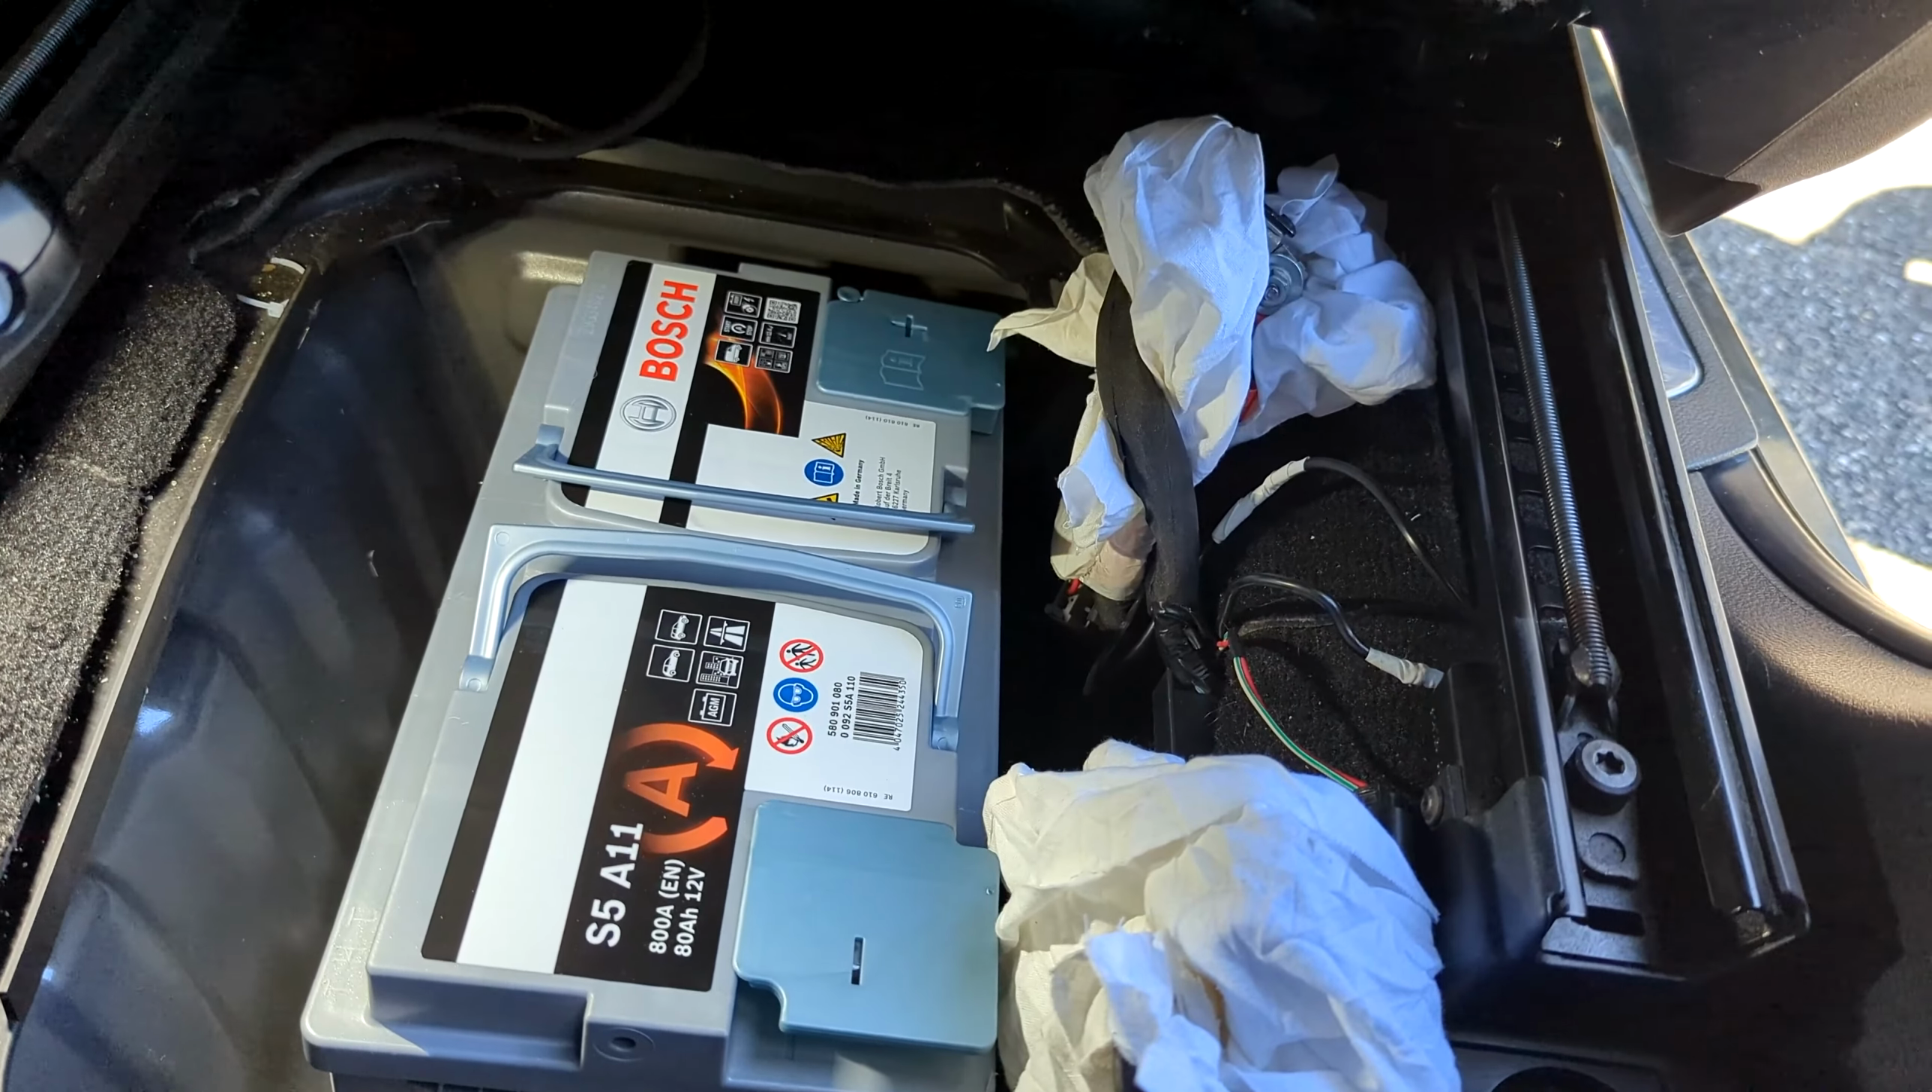Donc la nouvelle batterie est en place.